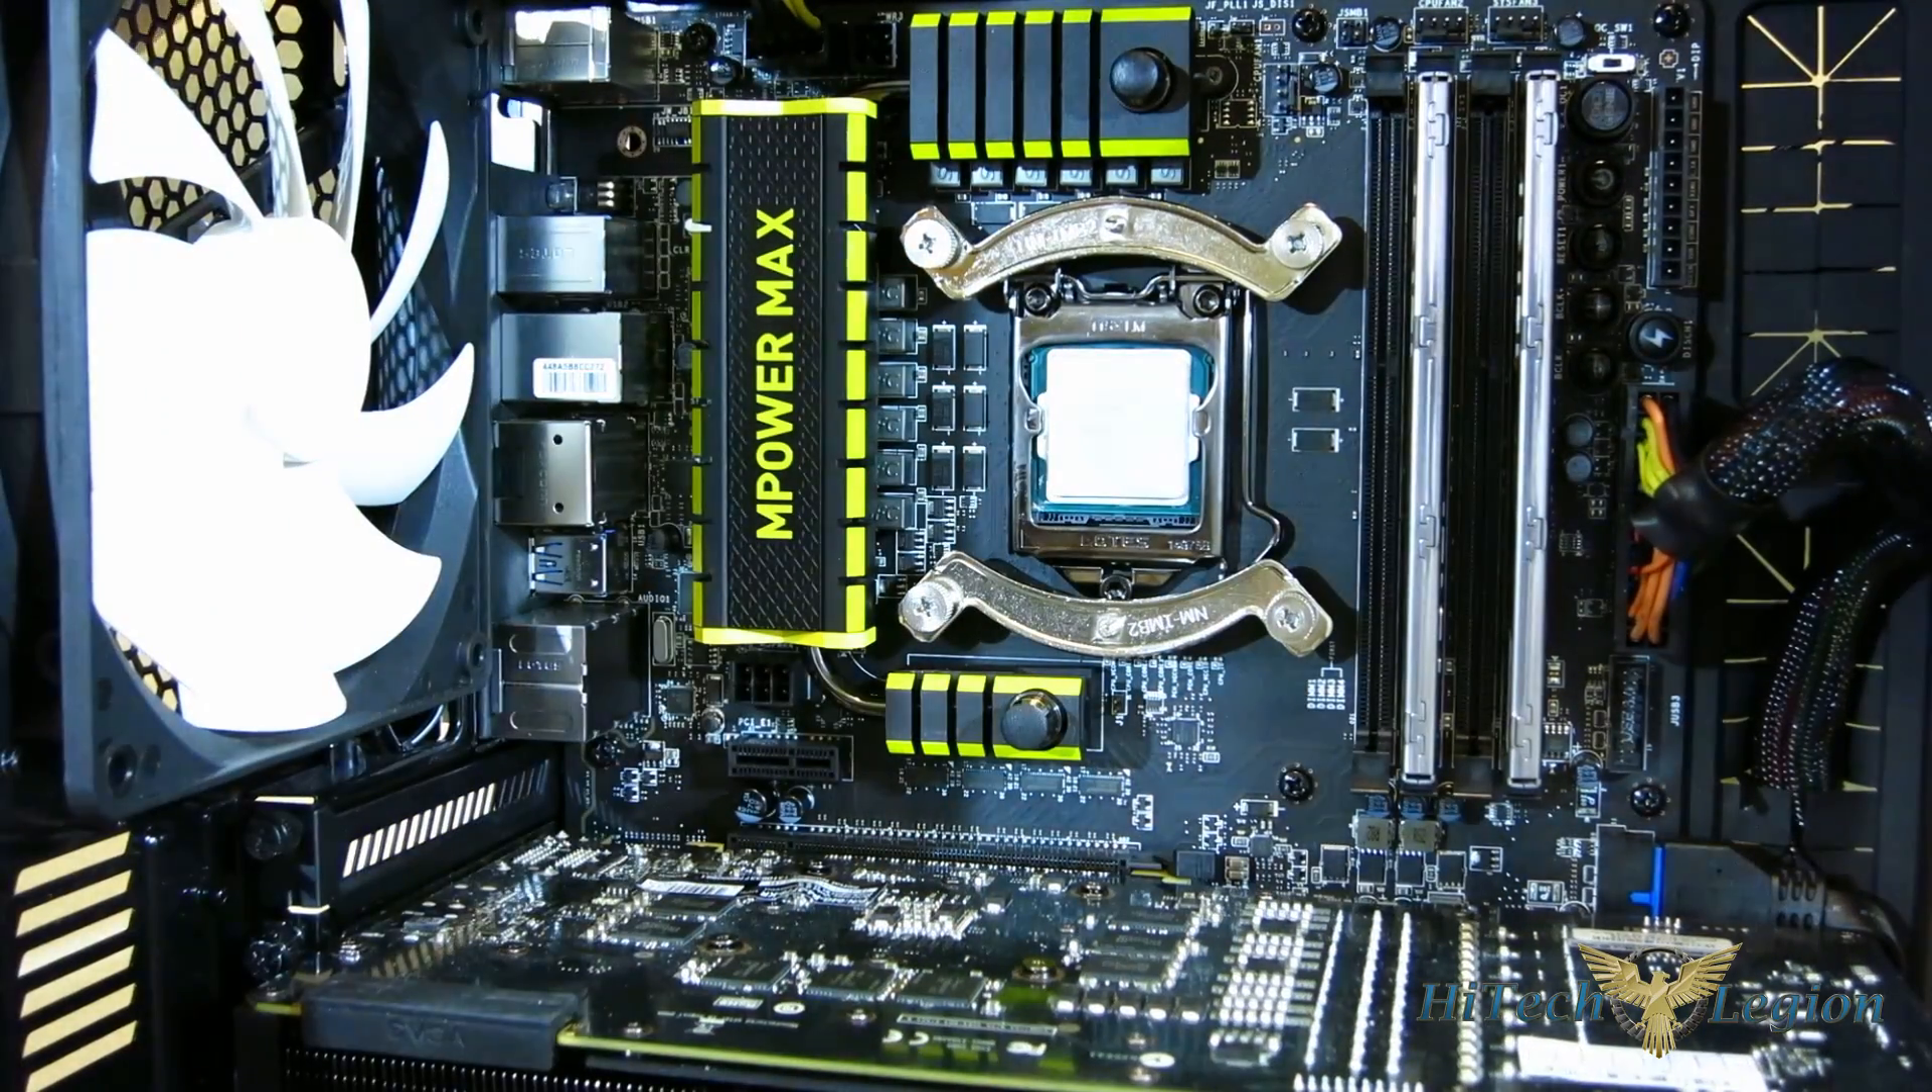And, mounting bracket is completely in place.